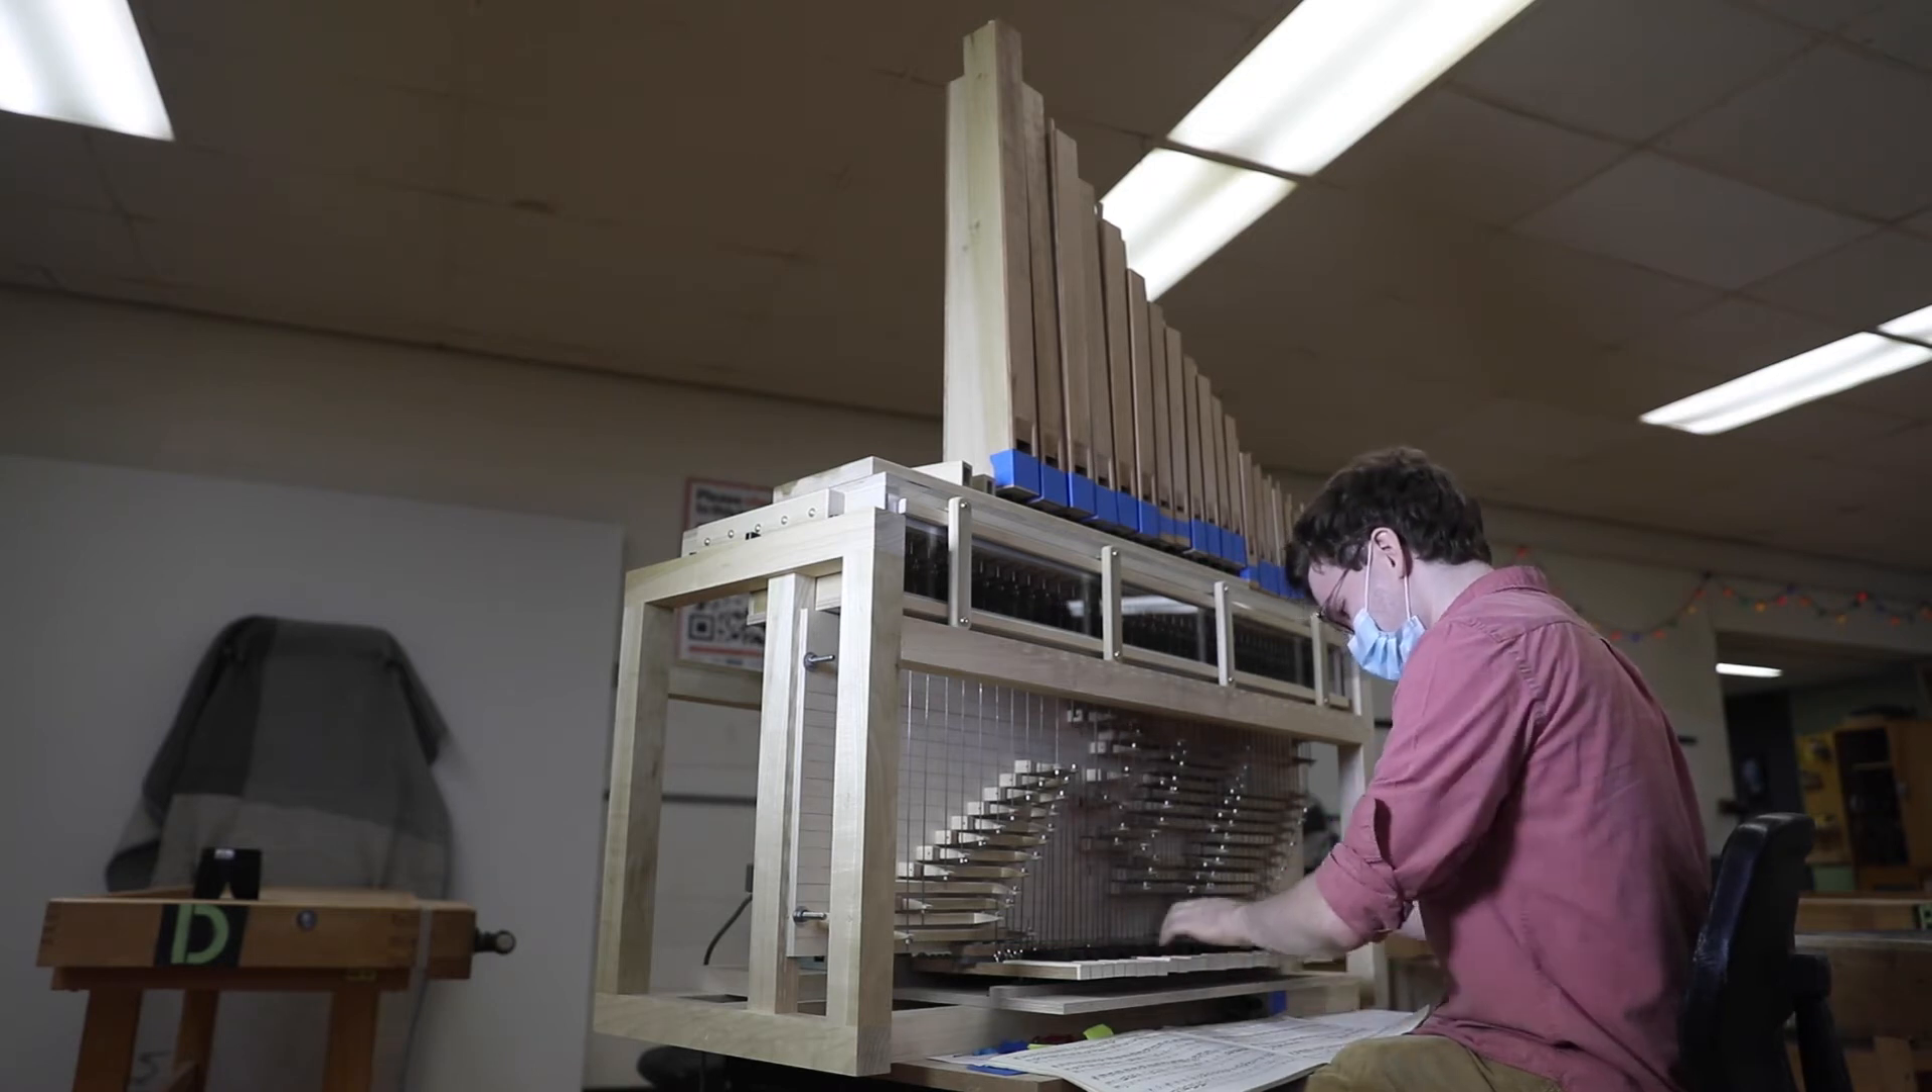So these are the pipes I have installed so far.